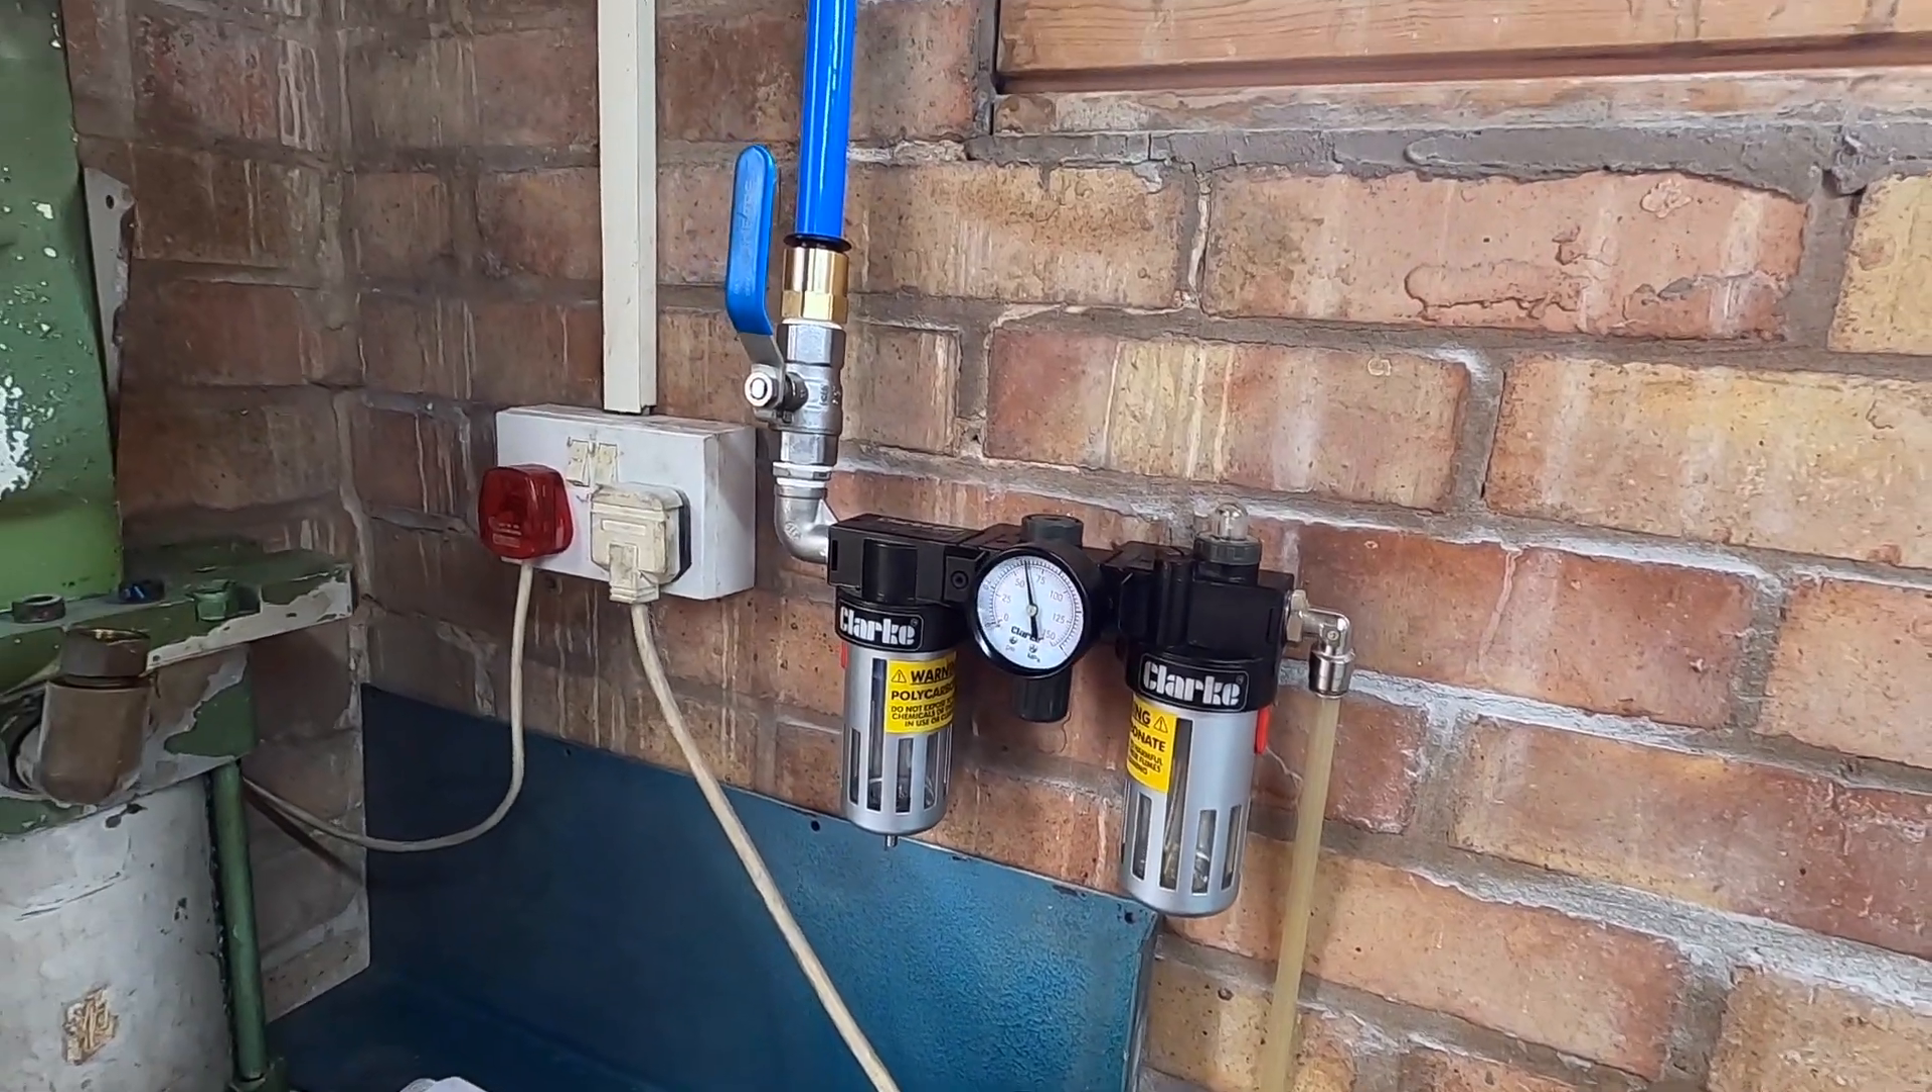We've got the water trap and the oiler screwed to the wall and all plumbed in.